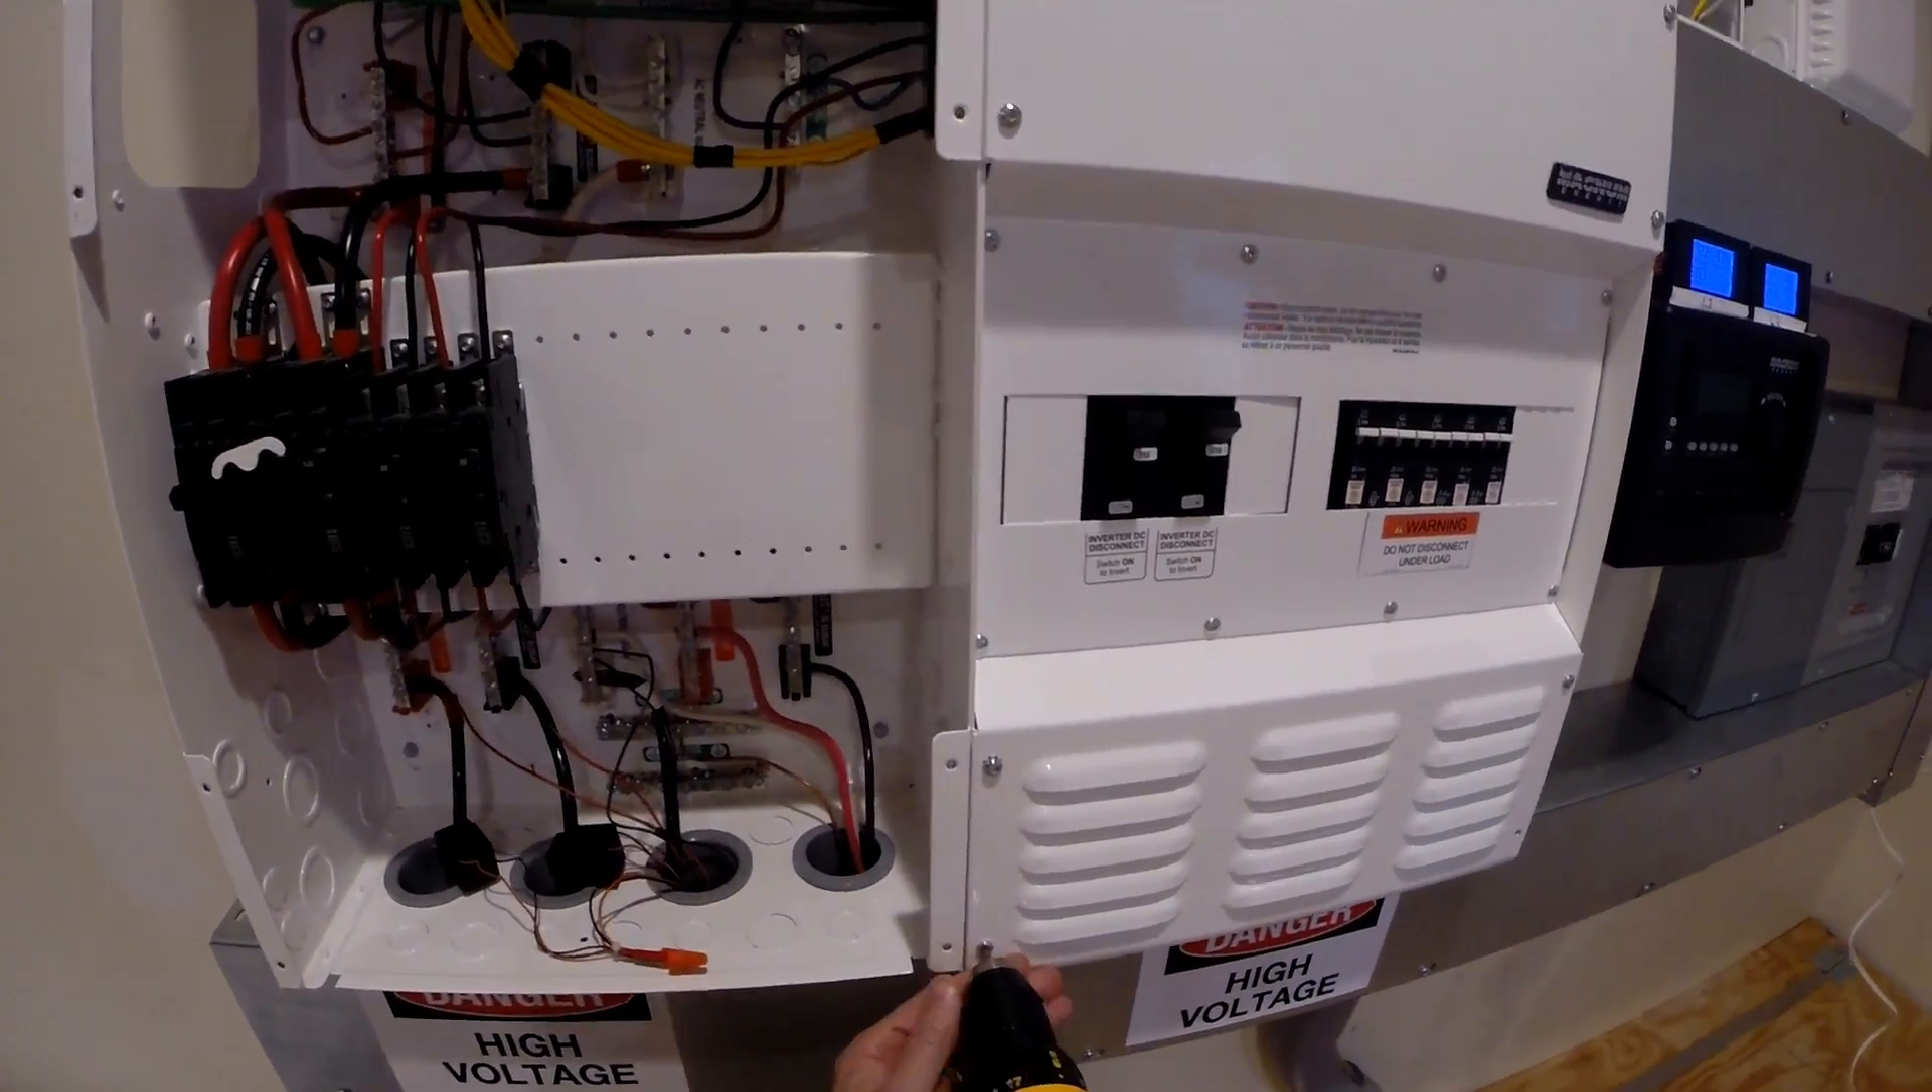So i got one panel off i gotta take off this other panel.